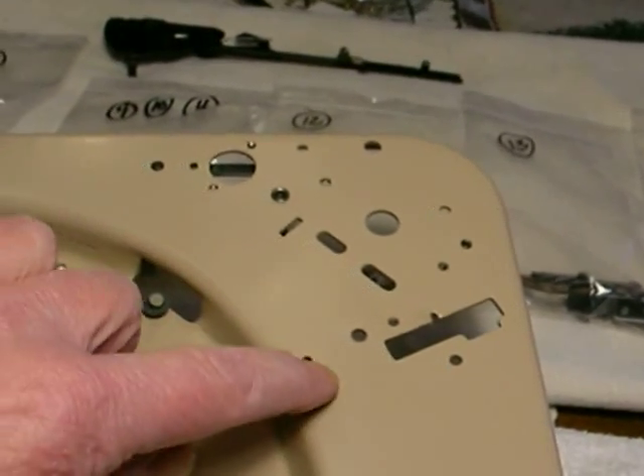Everything else up in here, the arm, tone arm, arm moving parts, the indexing, the flag, the bumper for the 10-inch, everything has been removed from this thing.